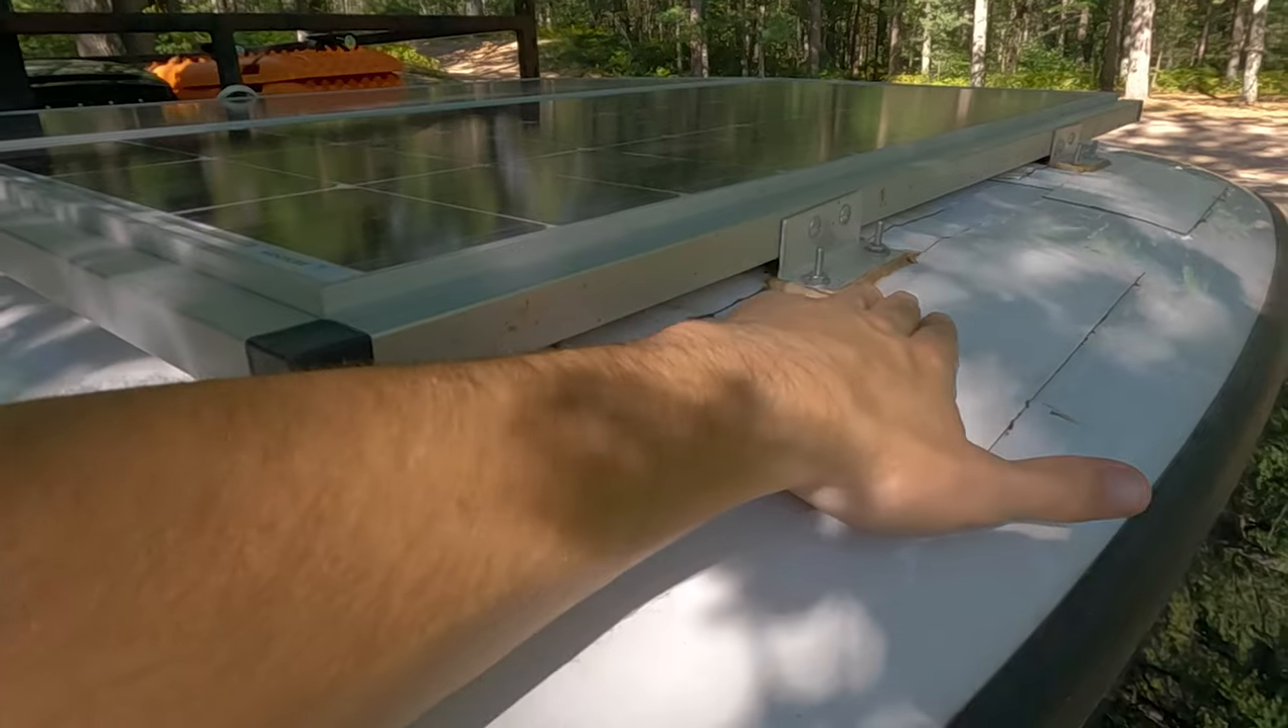So here's a look at the solar panels installed.